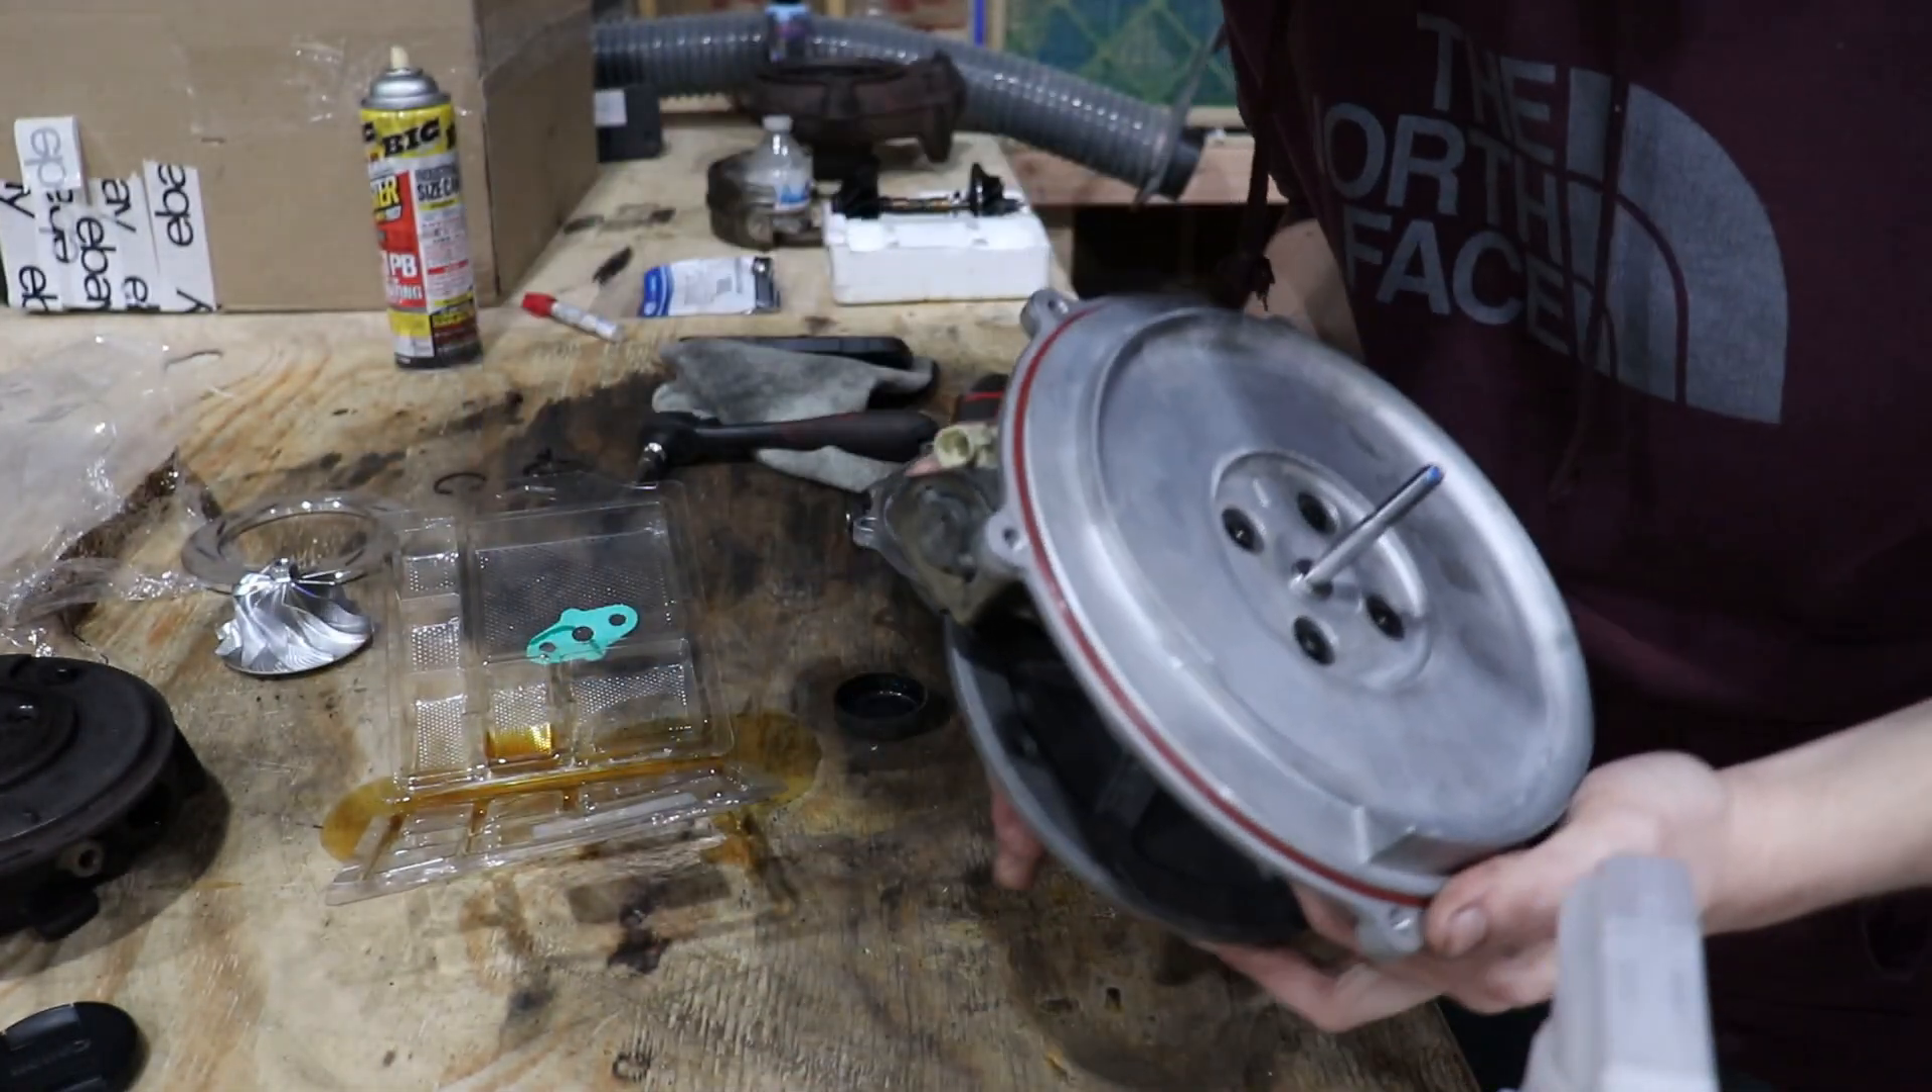Okay so i went ahead and installed that new seal on the turbo as you can see.